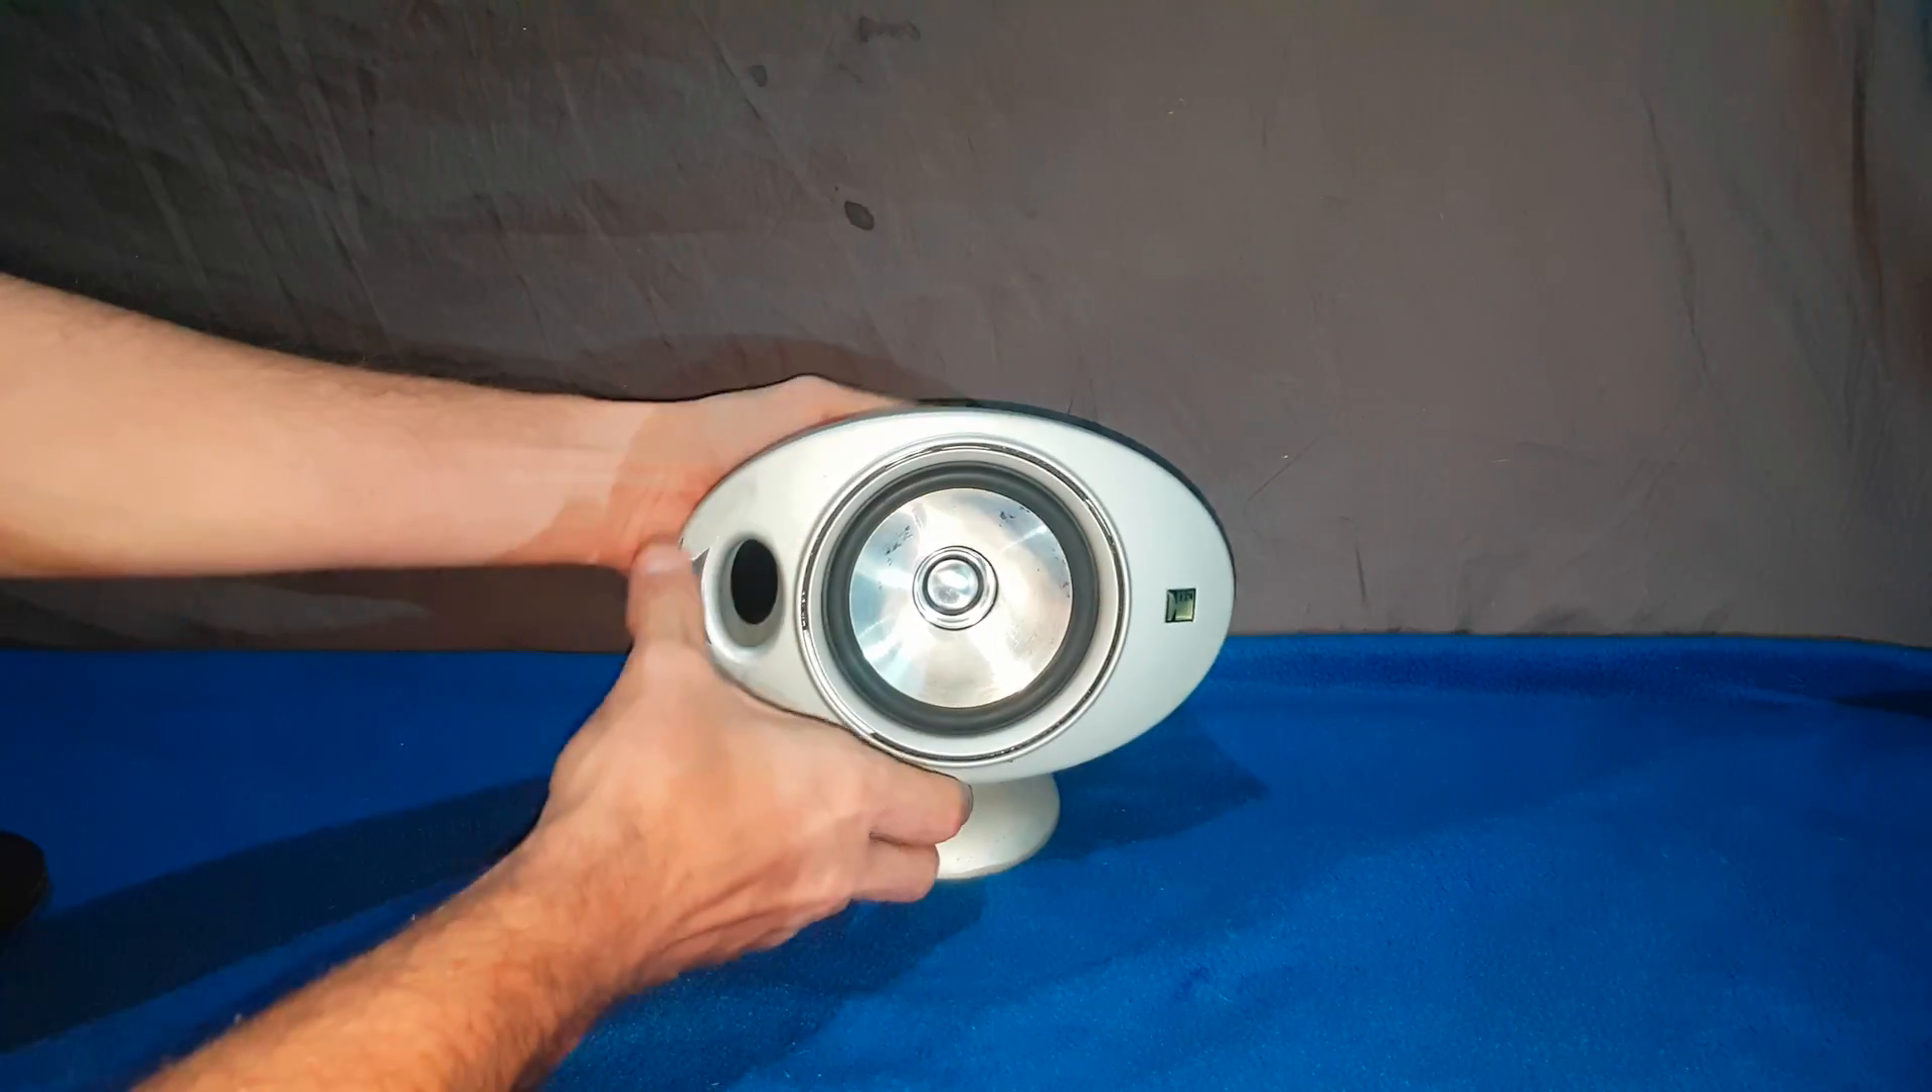I've left the cover off. For now.